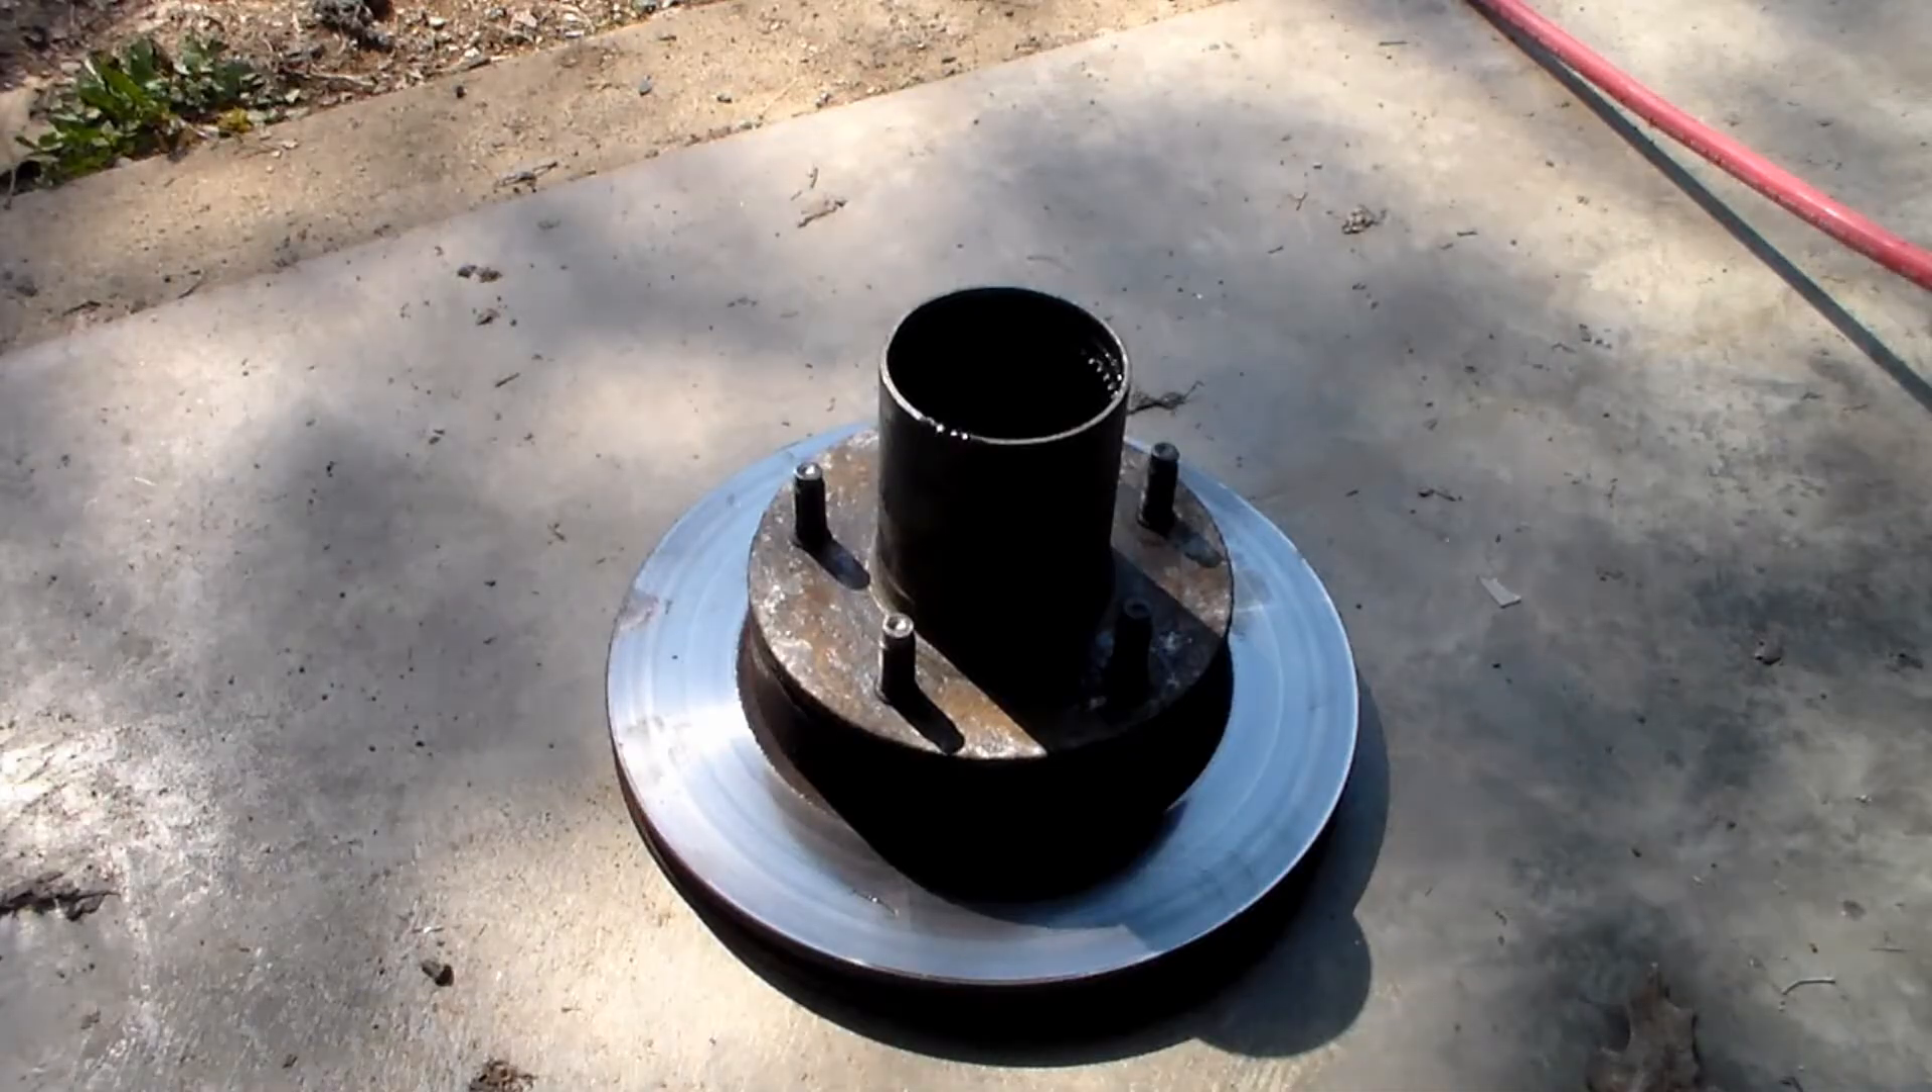Okay, so here we have our hub assembly with our rotor off of our truck.